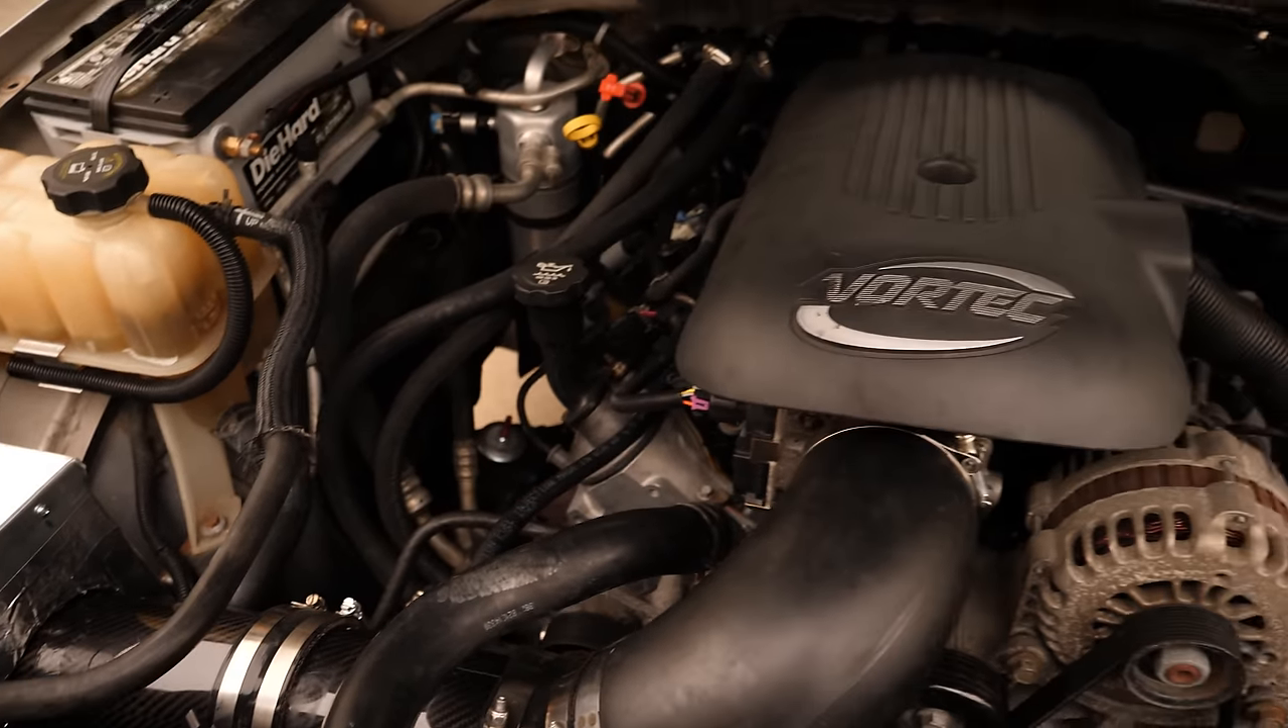Look at that. Got our factory engine cover back.